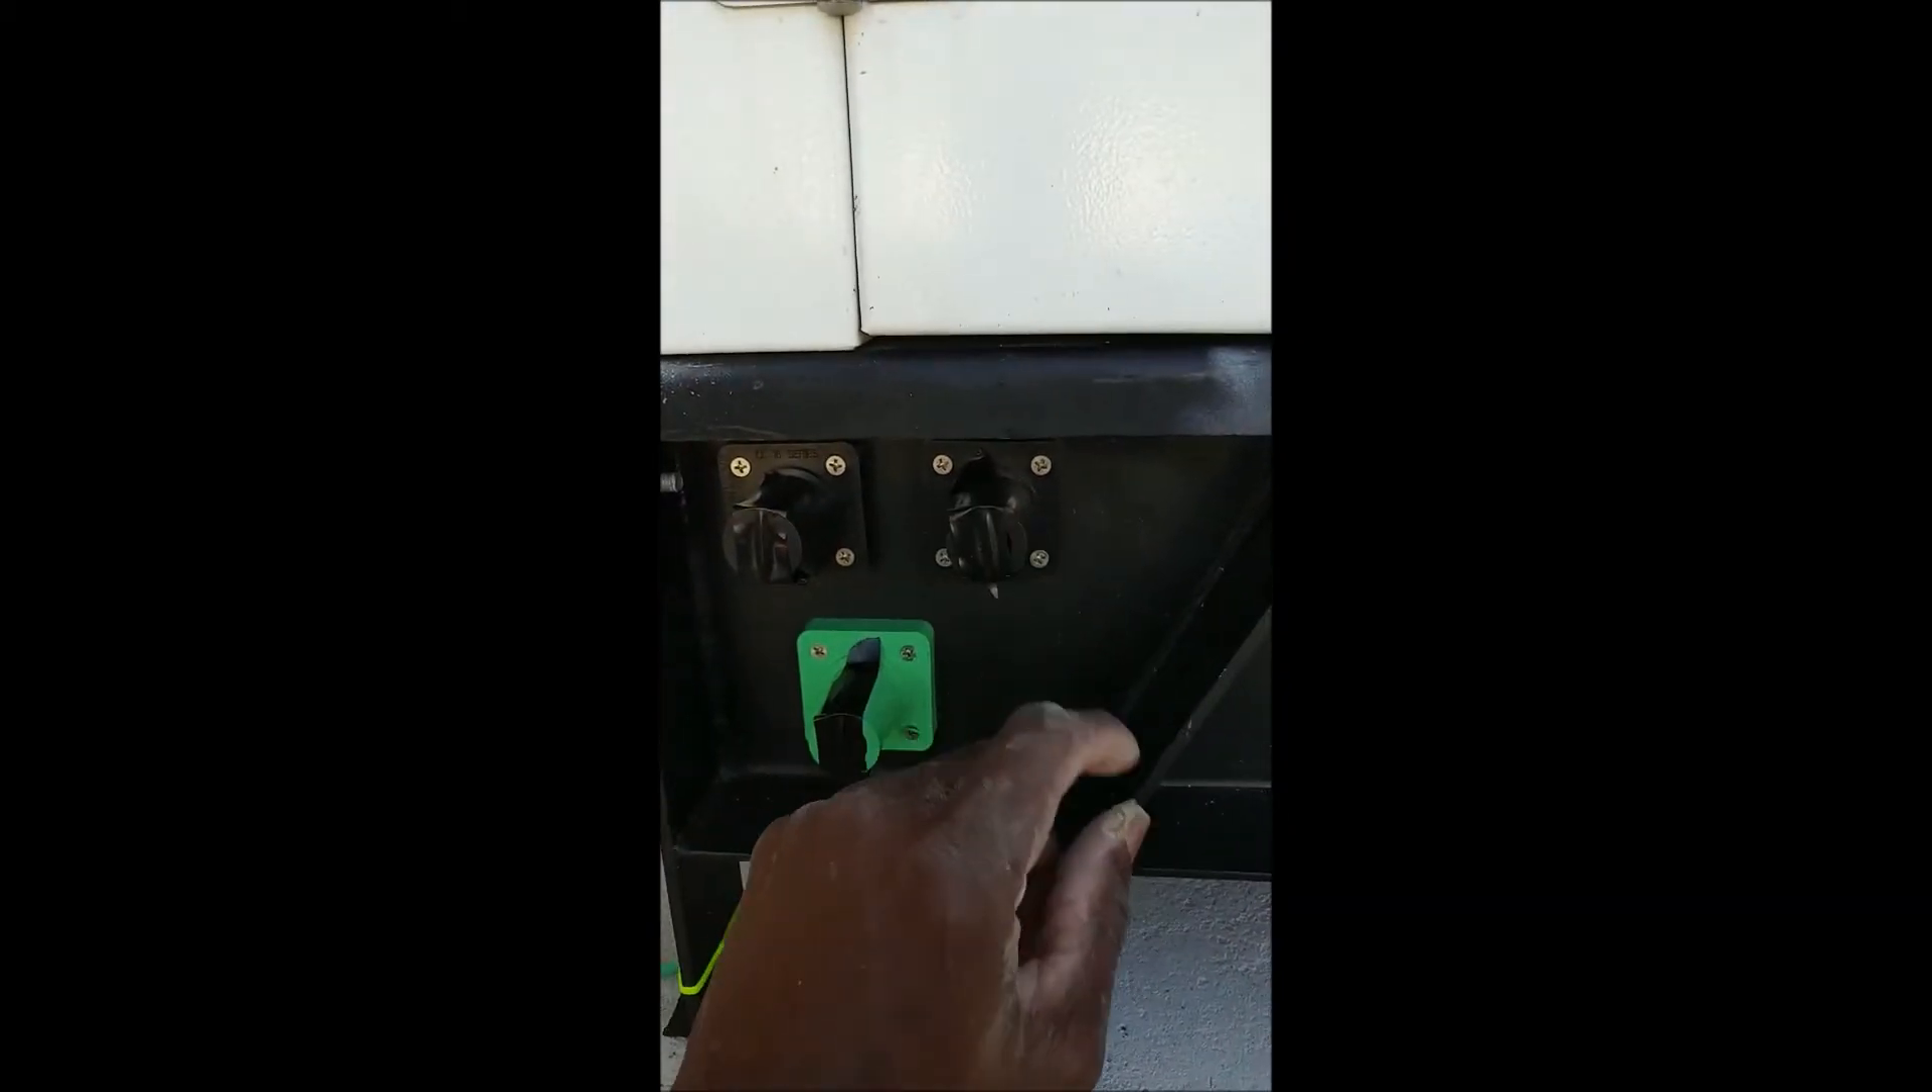I put these connectors on. These are the connectors for the load bank.